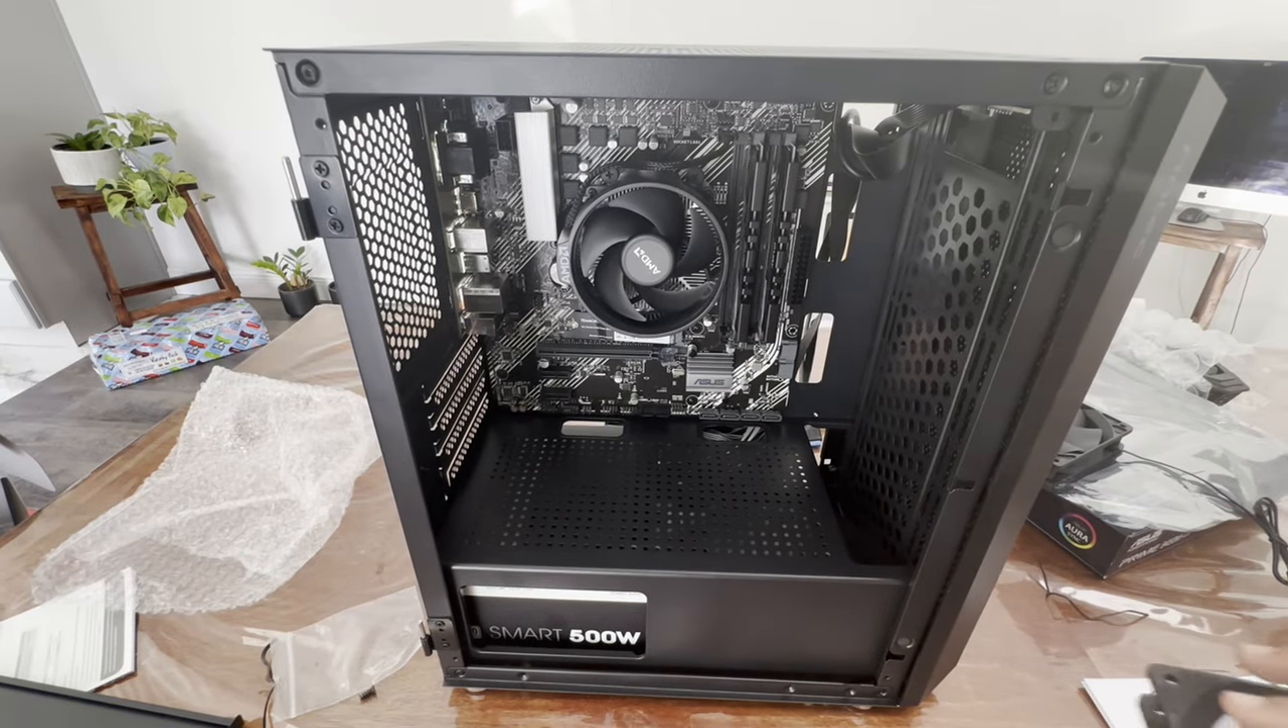There we go. We have the power supply installed.